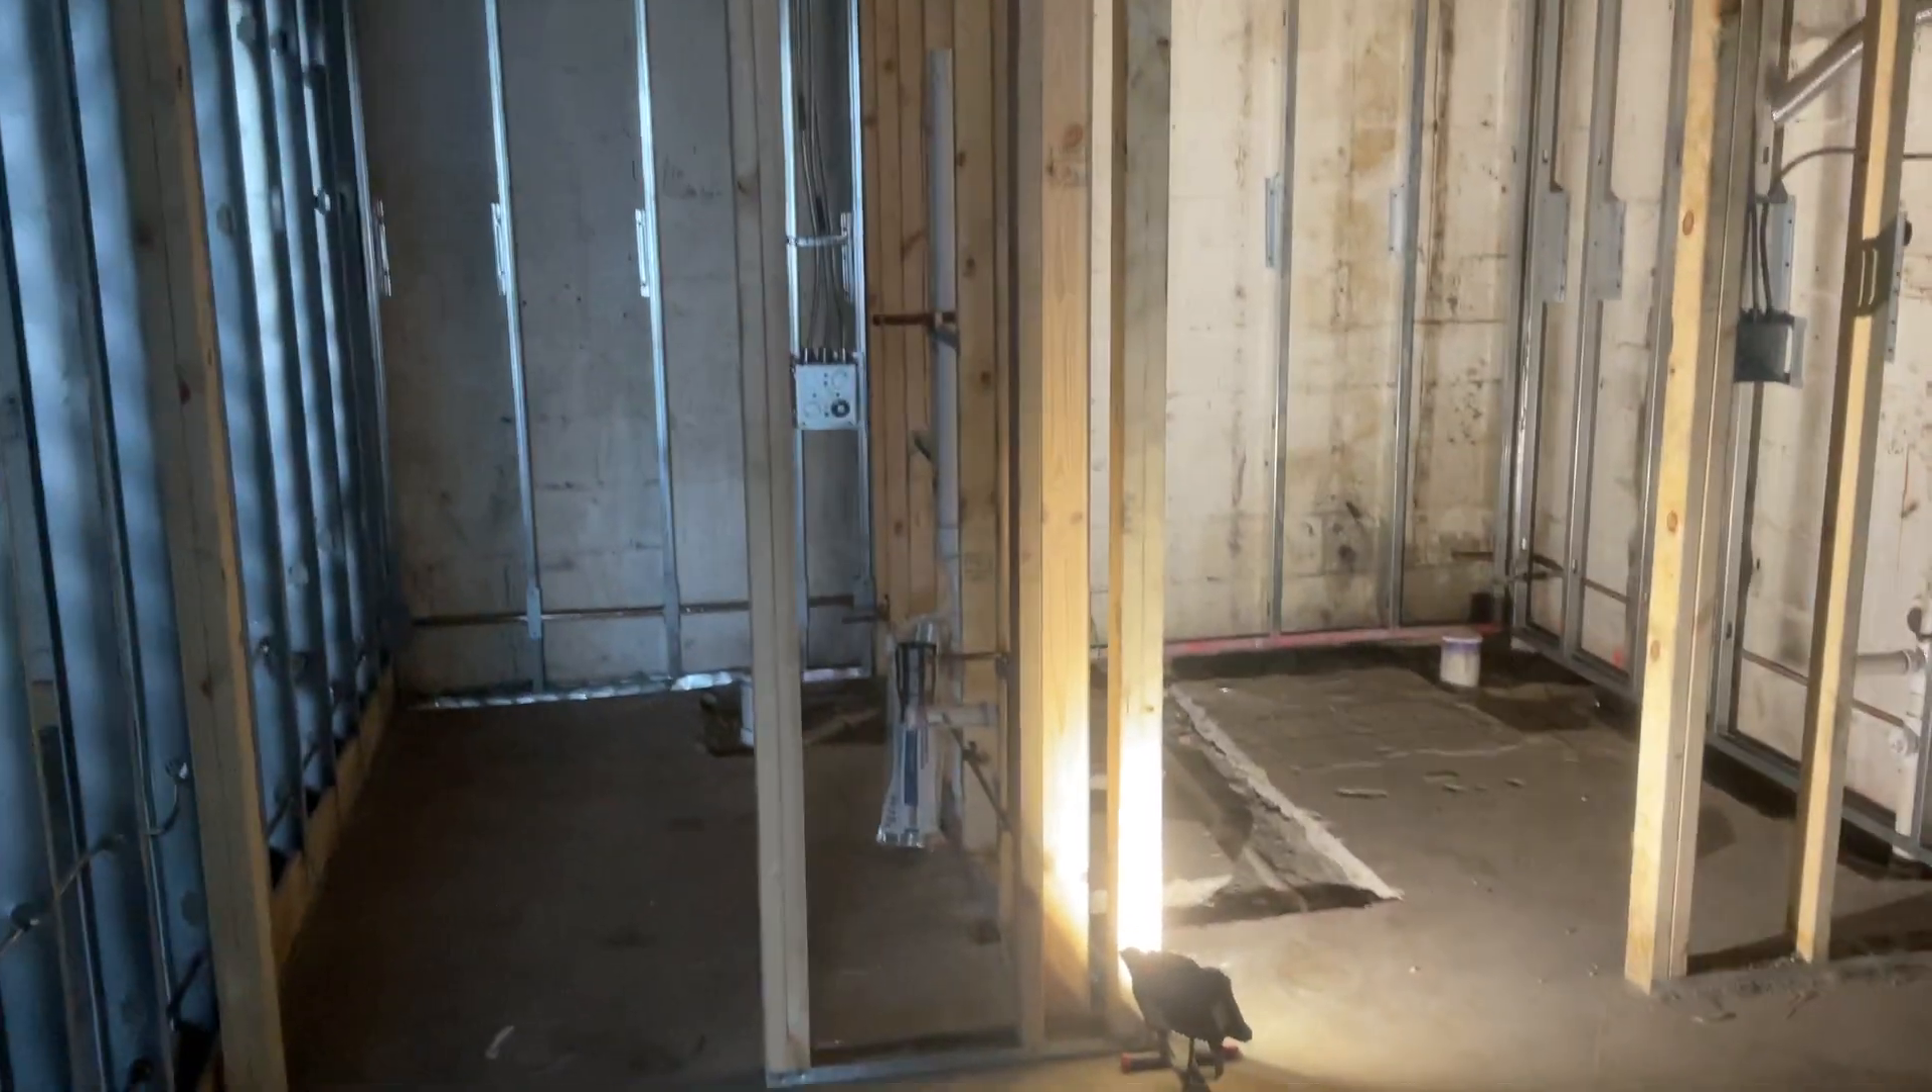This is Moya's office. You can see we have all the framing here.